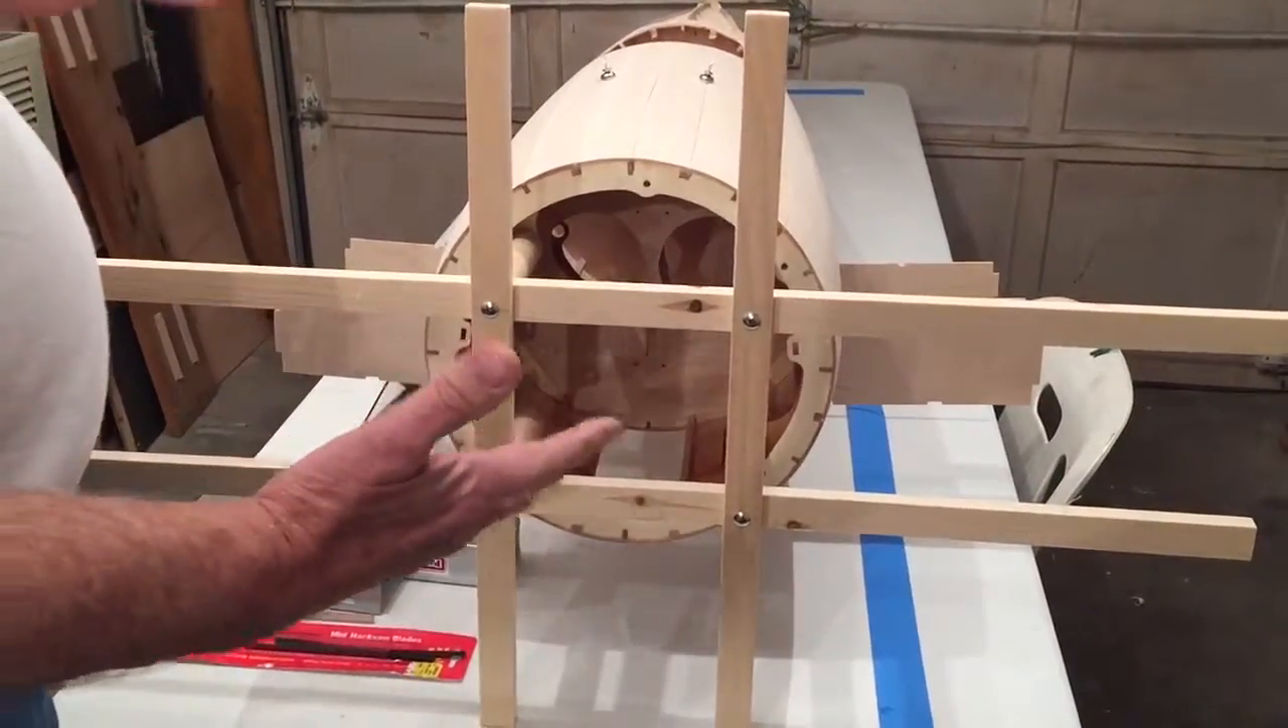As you can see, we've rigged up this jig to hold the fuselage in place.